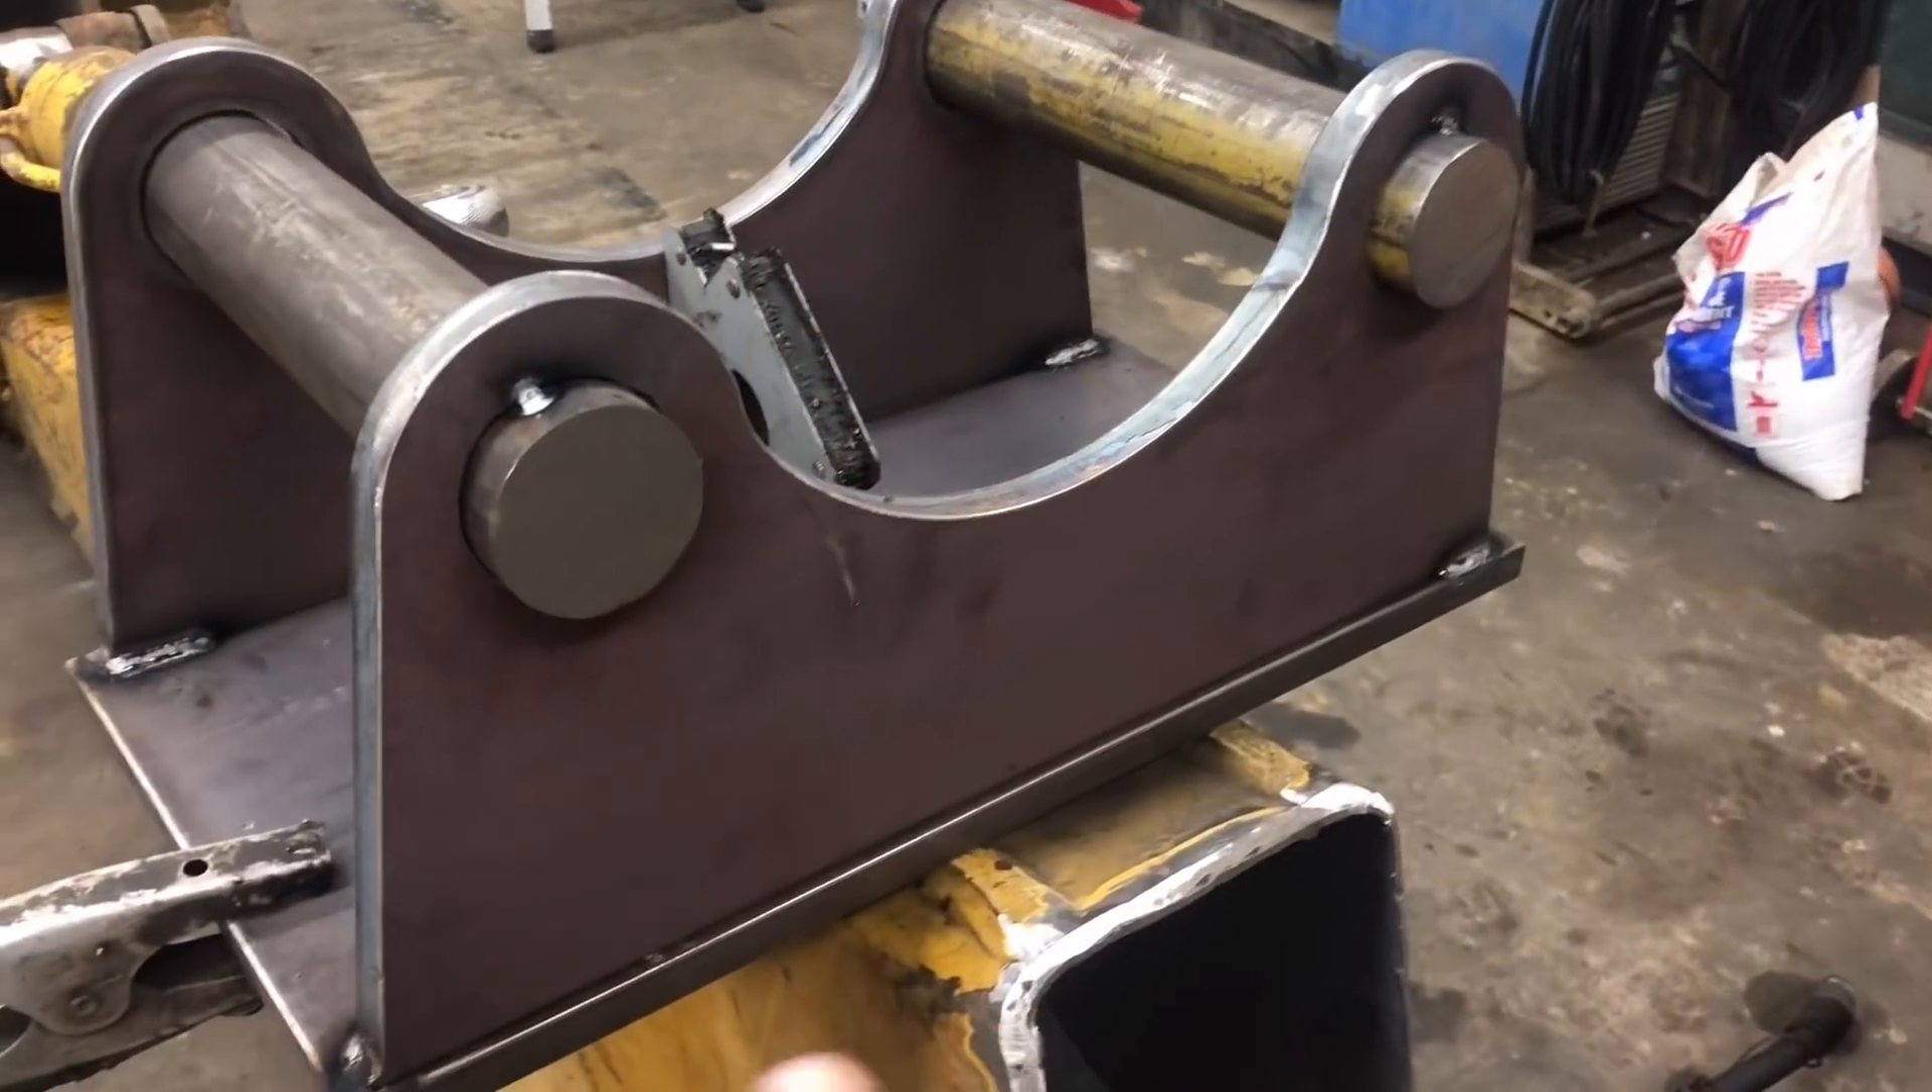Here's the adapter plate i've got it all mocked up i just got it tacked together.